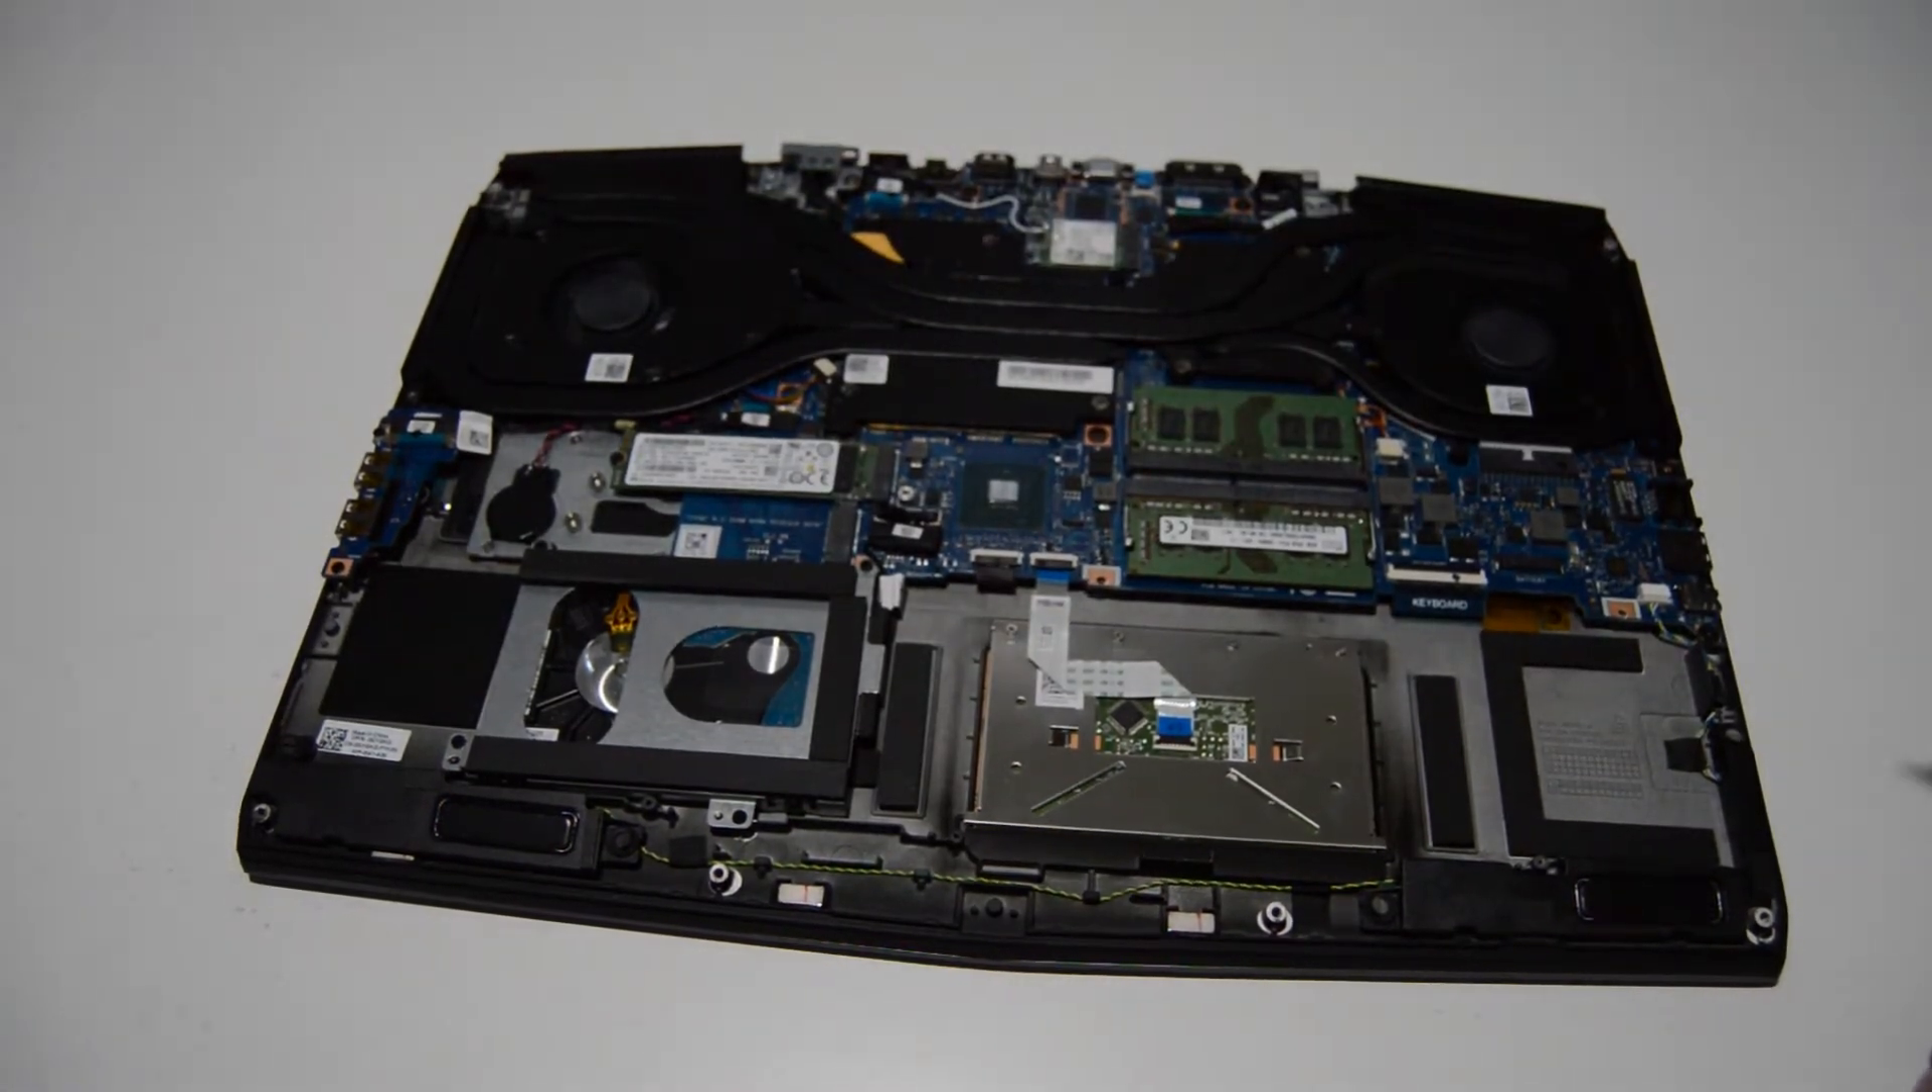So once you have that bottom case off it looks like it'll be pretty easy to get to anything you need except for of course the keyboard which is buried under everything.